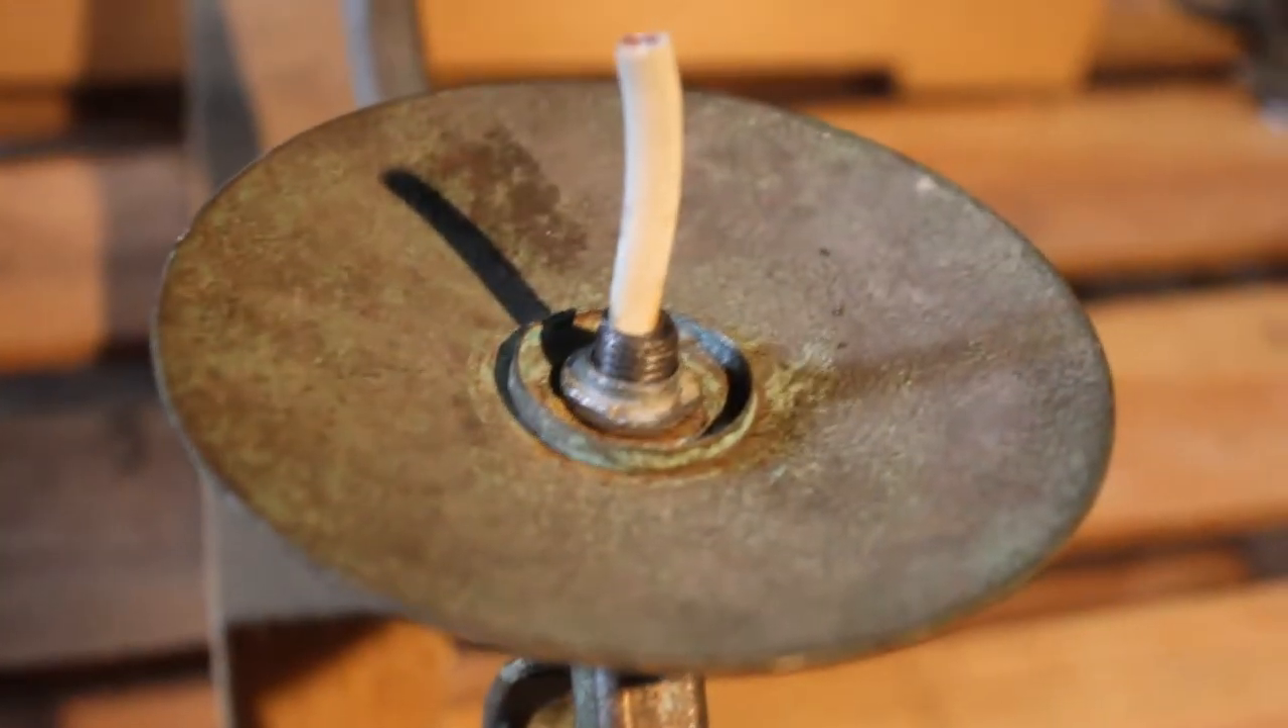And there's the new nipple in place now.